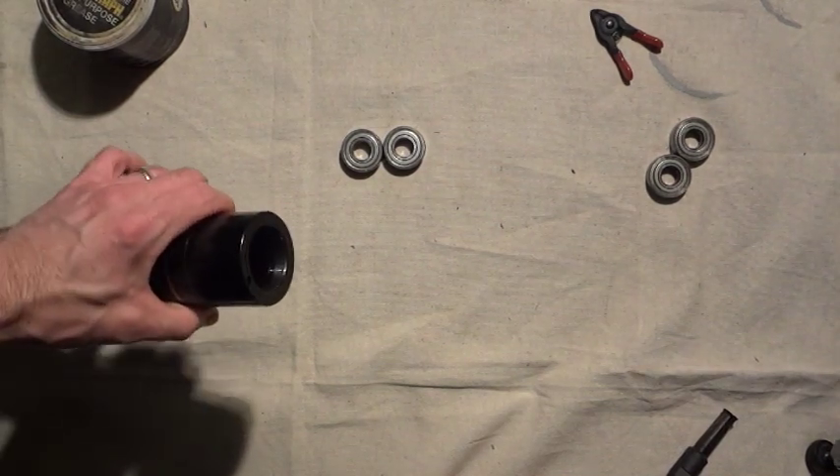Okay so I have both of the bearings removed from the roller body and I have my two brand new rollers here.